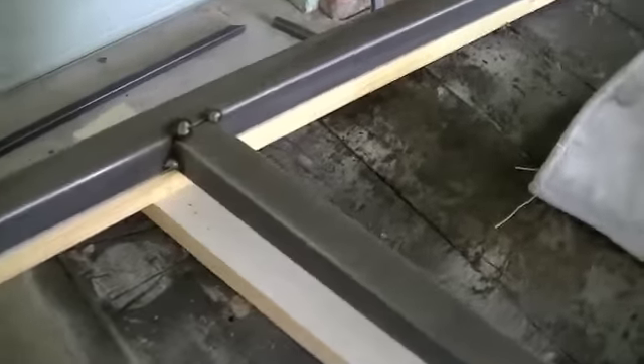And you can see I've got my square tubing set up on my jig here.